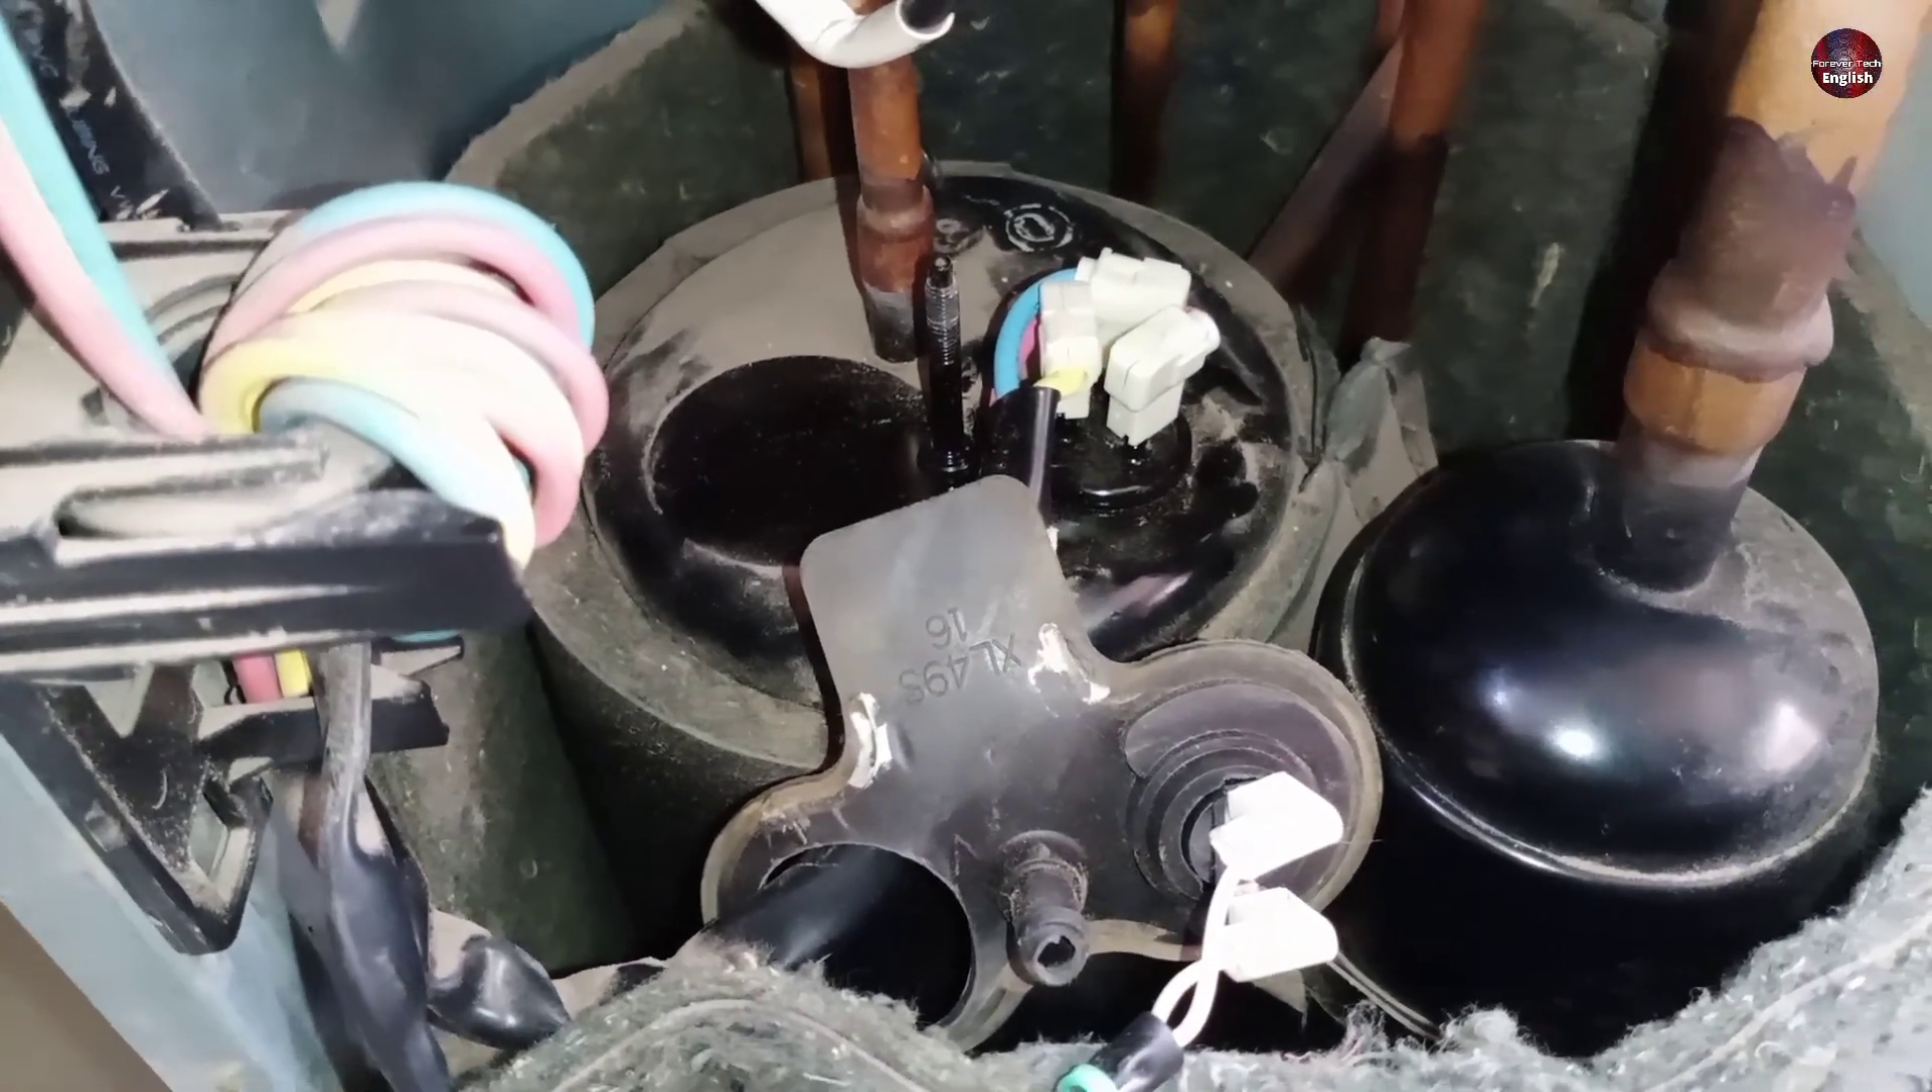I have removed the cover from the compressor terminals.